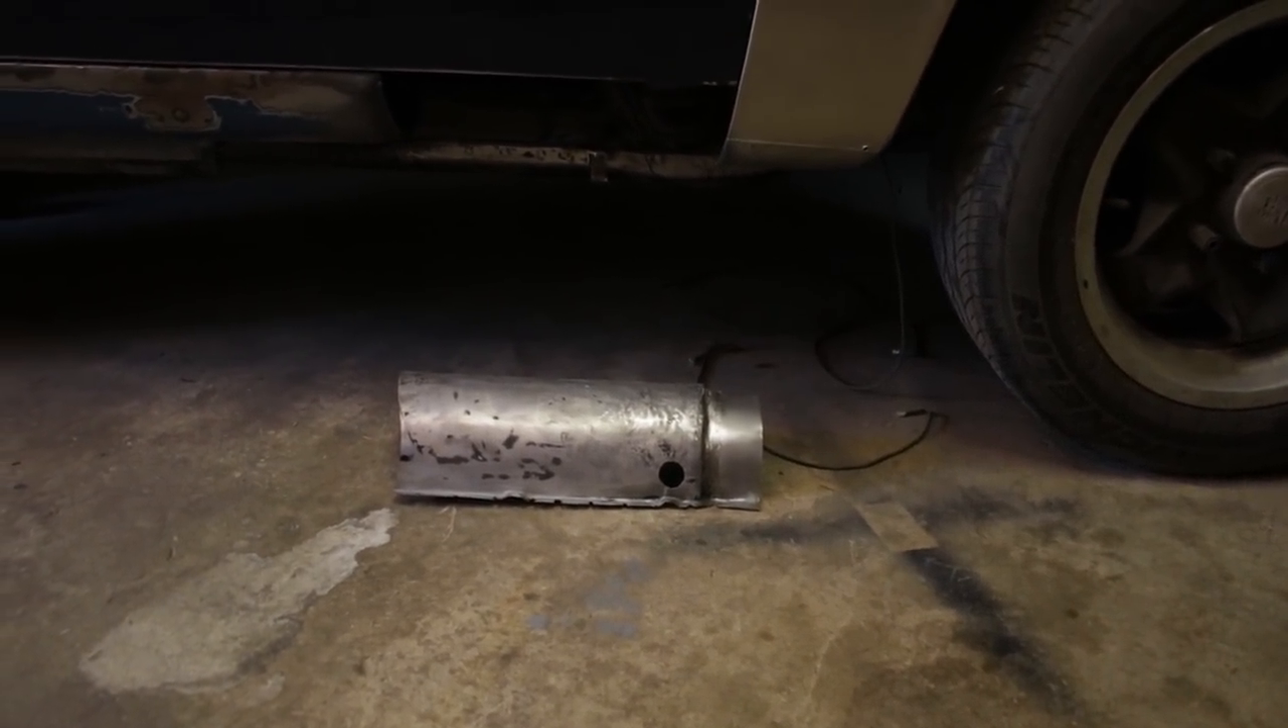The rocker is missing on the section below.